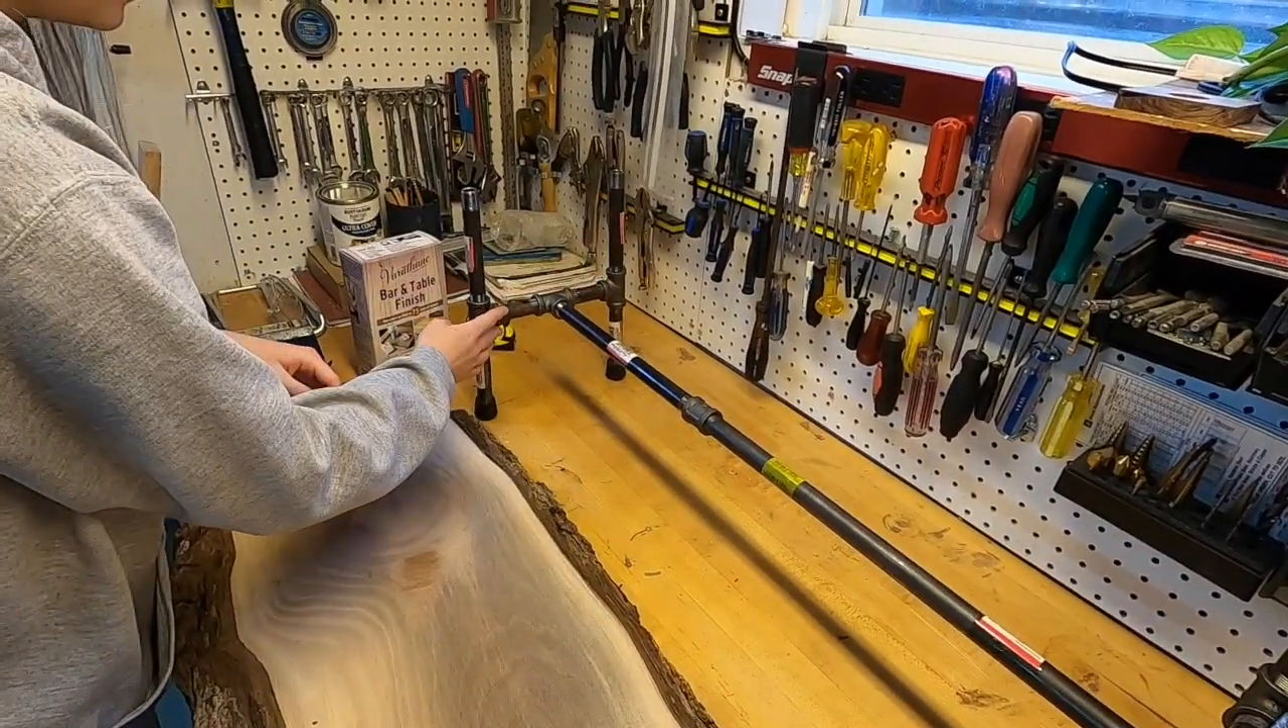We just threaded all these poles together to make a beautiful stand like this.